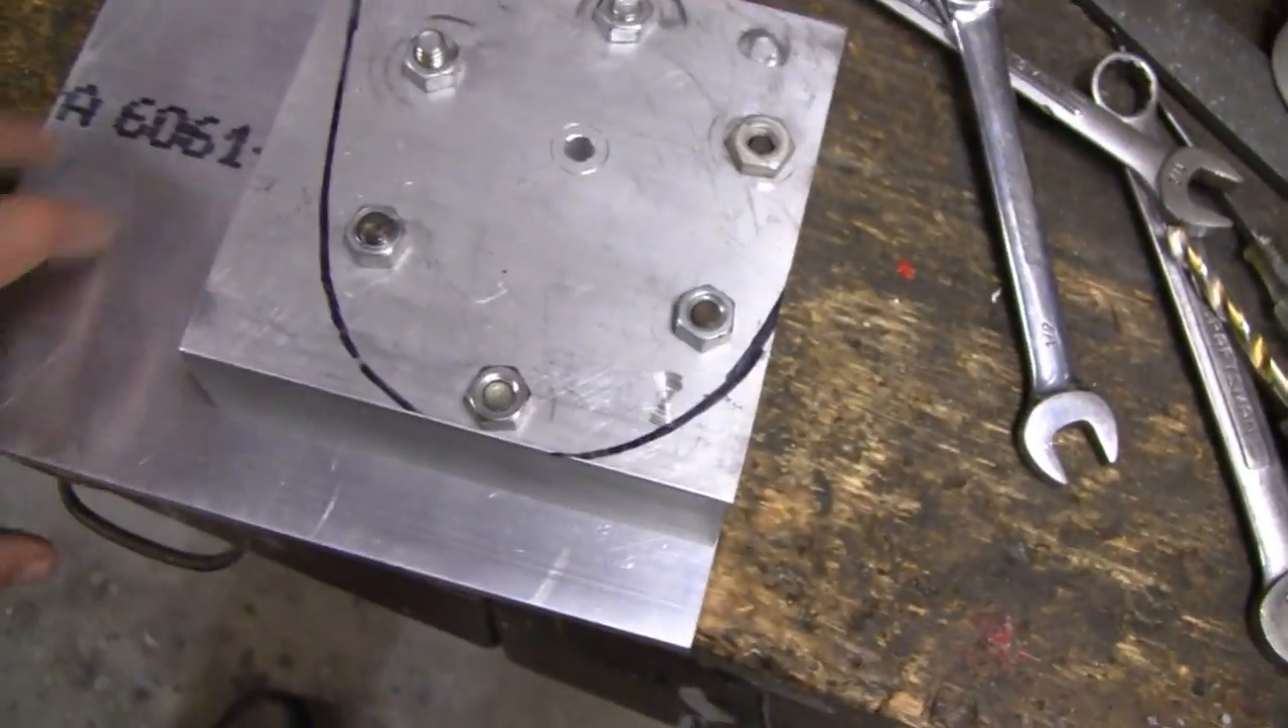All right I got the top bolted on here to the bottom of the head.